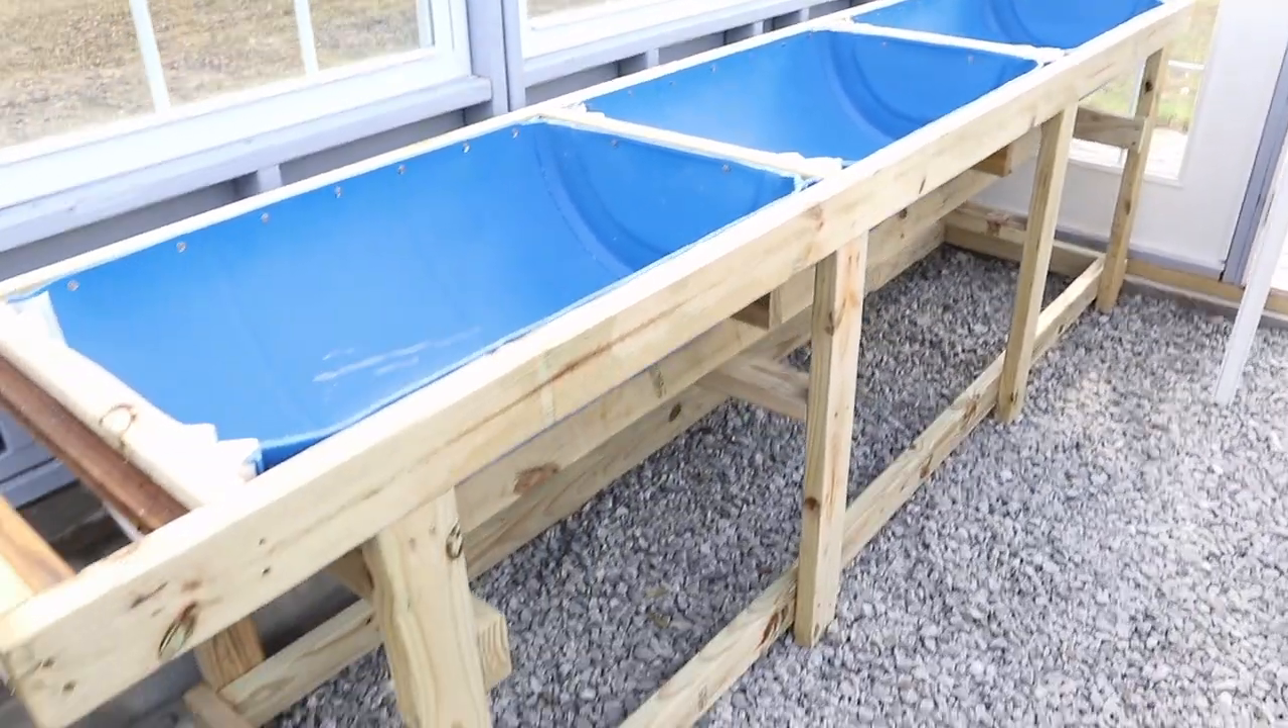I still got to come back and build the shelf underneath but once I get that done I'll join you back here for the wrap-up.